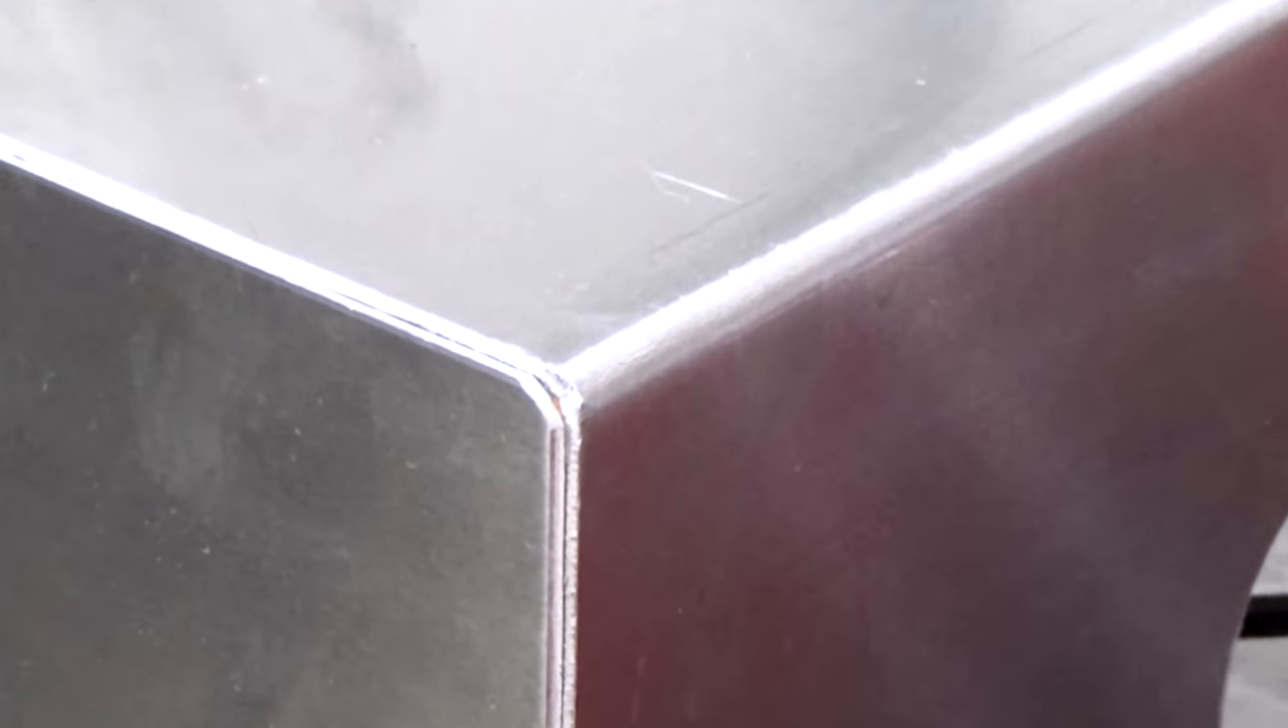This is the type fitment I'm looking for on the weld joints. I'm not fully overlapping the side pieces.